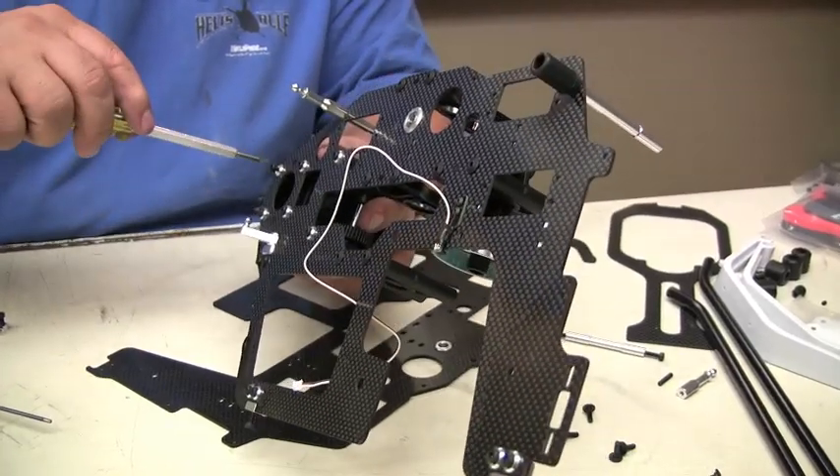Okay, what we've done here is built one side of the frame.